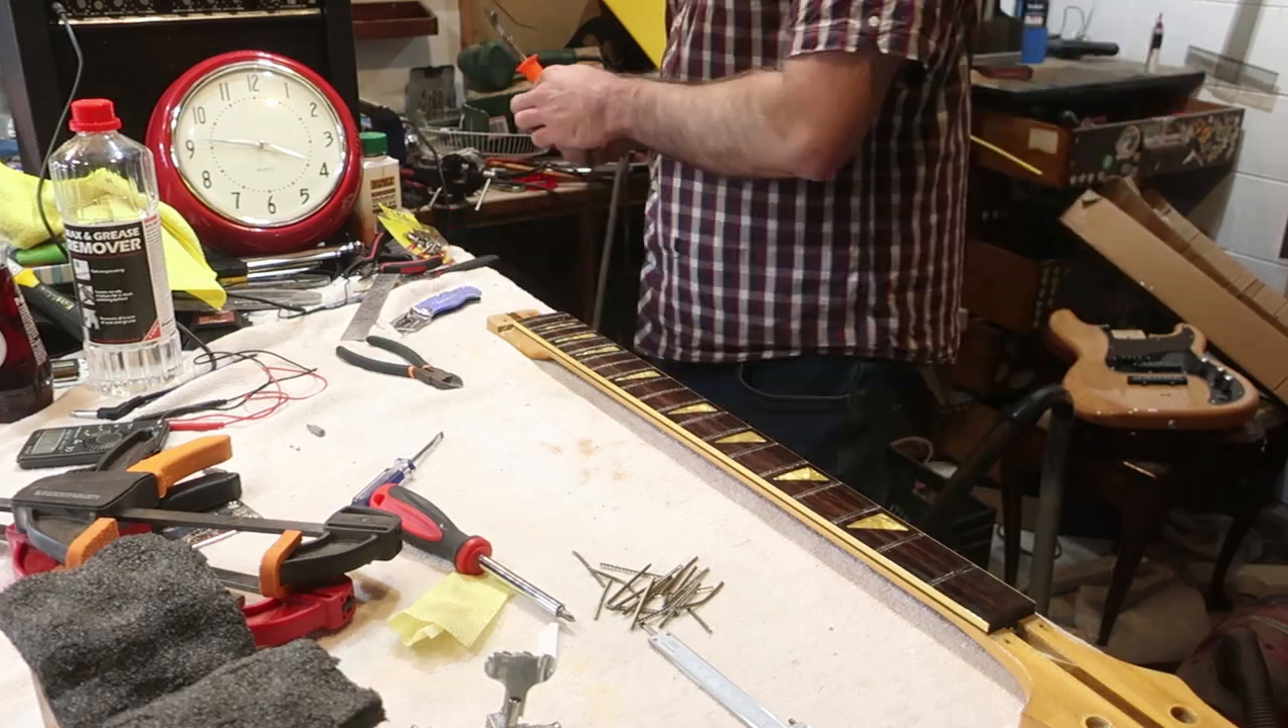All right, the frets are out and we are looking good.